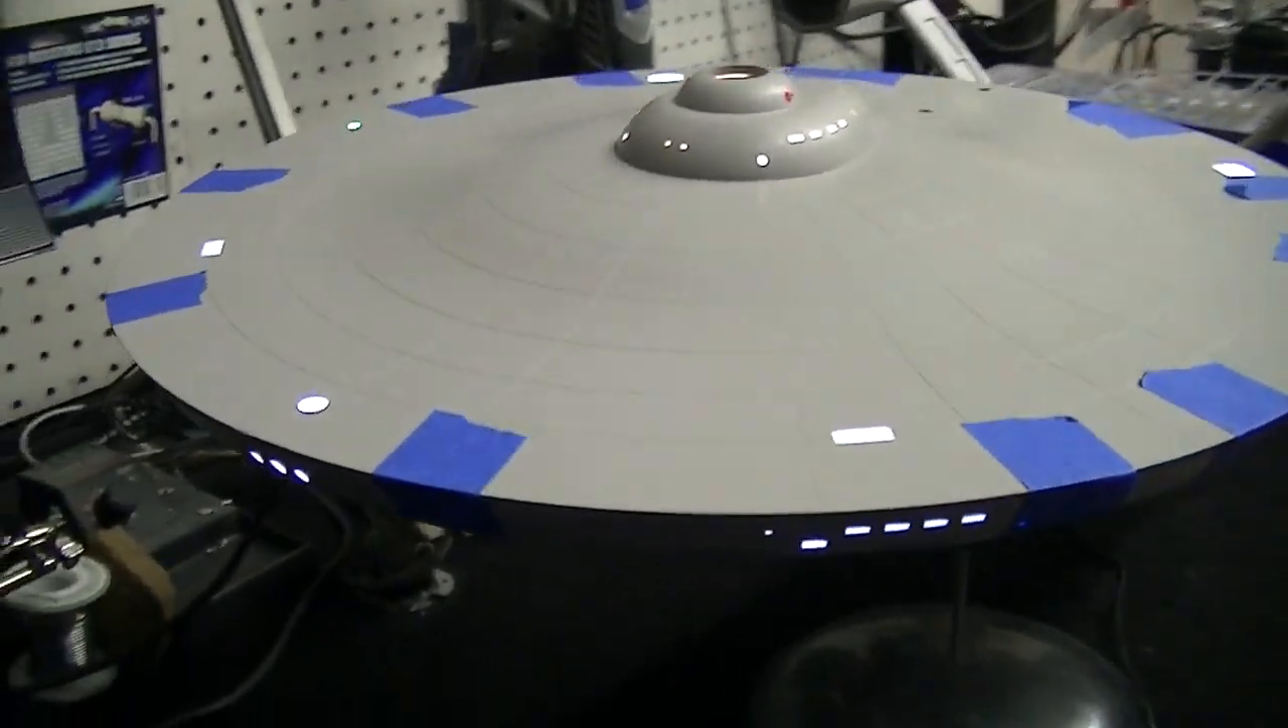You can see I've got the uh saucer top down on it we had no issues with that at all.